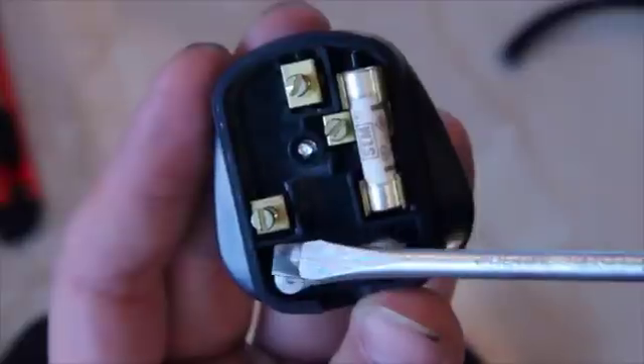Ok so with the top off you can see inside the plug we have three connection points here, here and here.